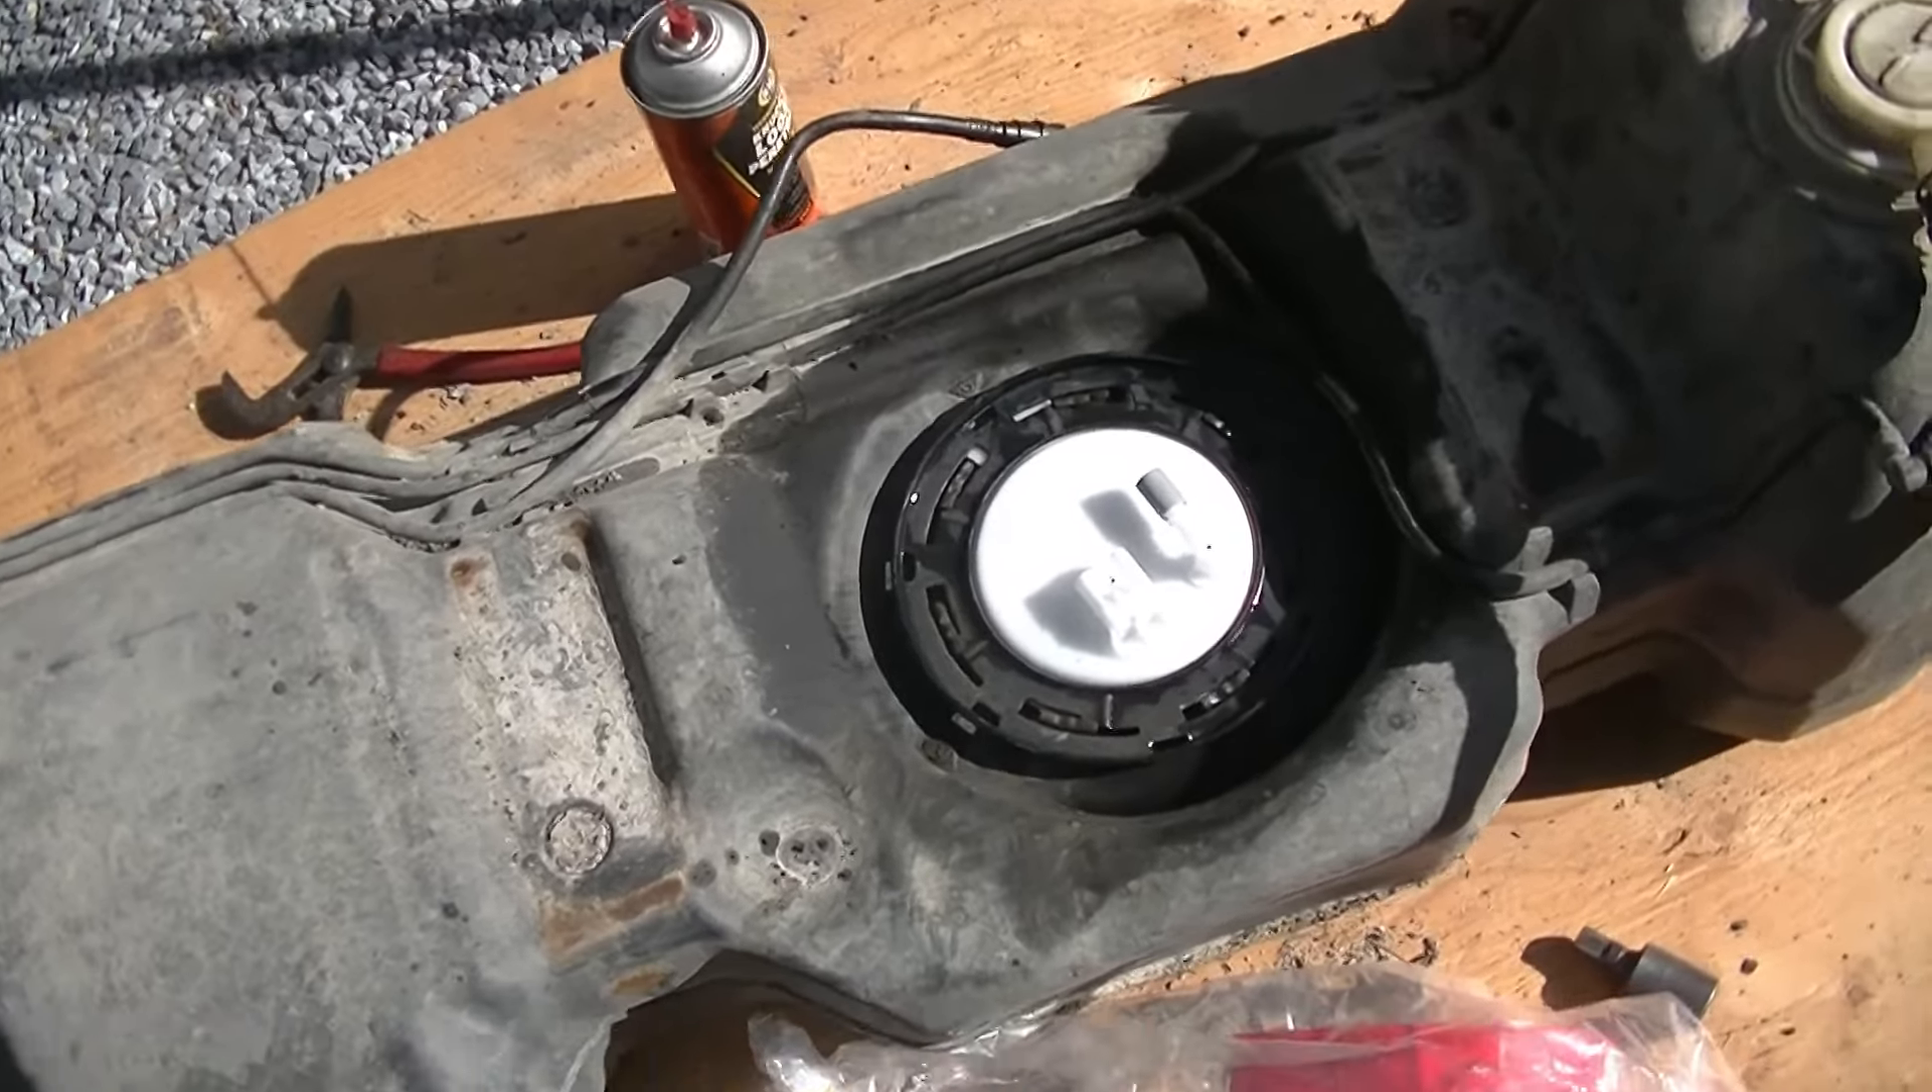So we have our packing ring in there. Our new fuel pump is just resting in there.